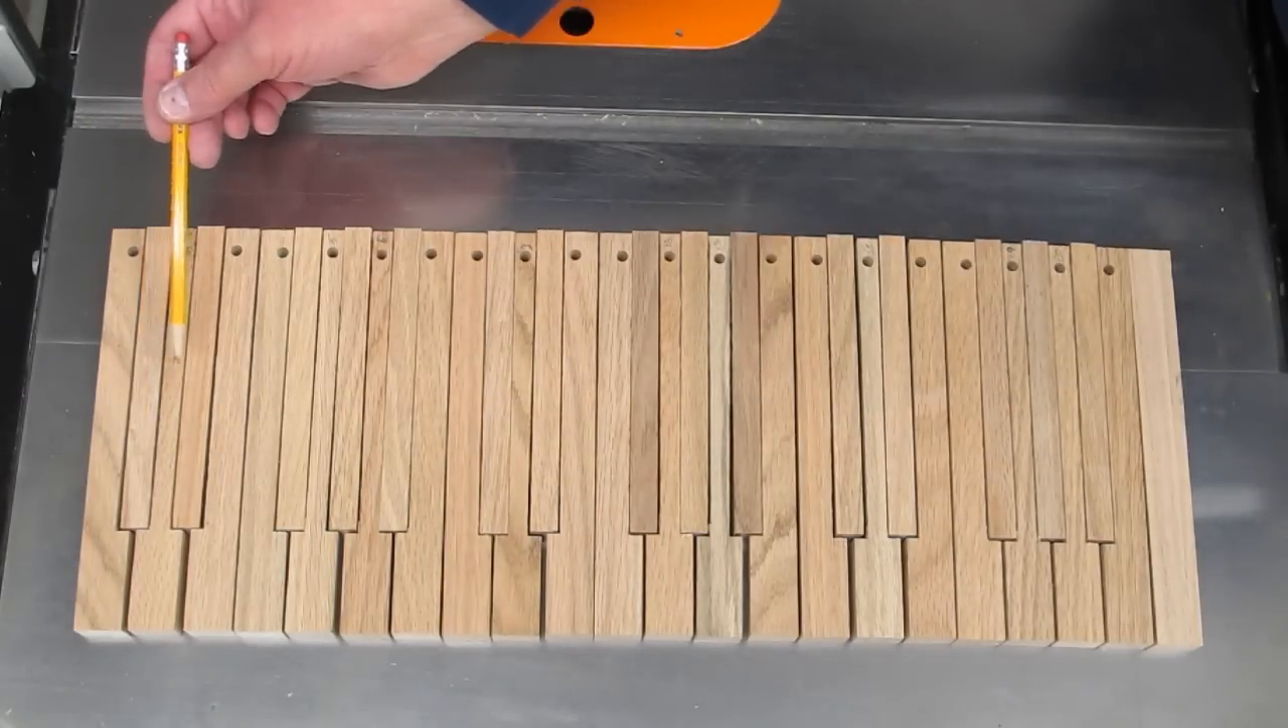All the white keys have been notched to clear the black keys.